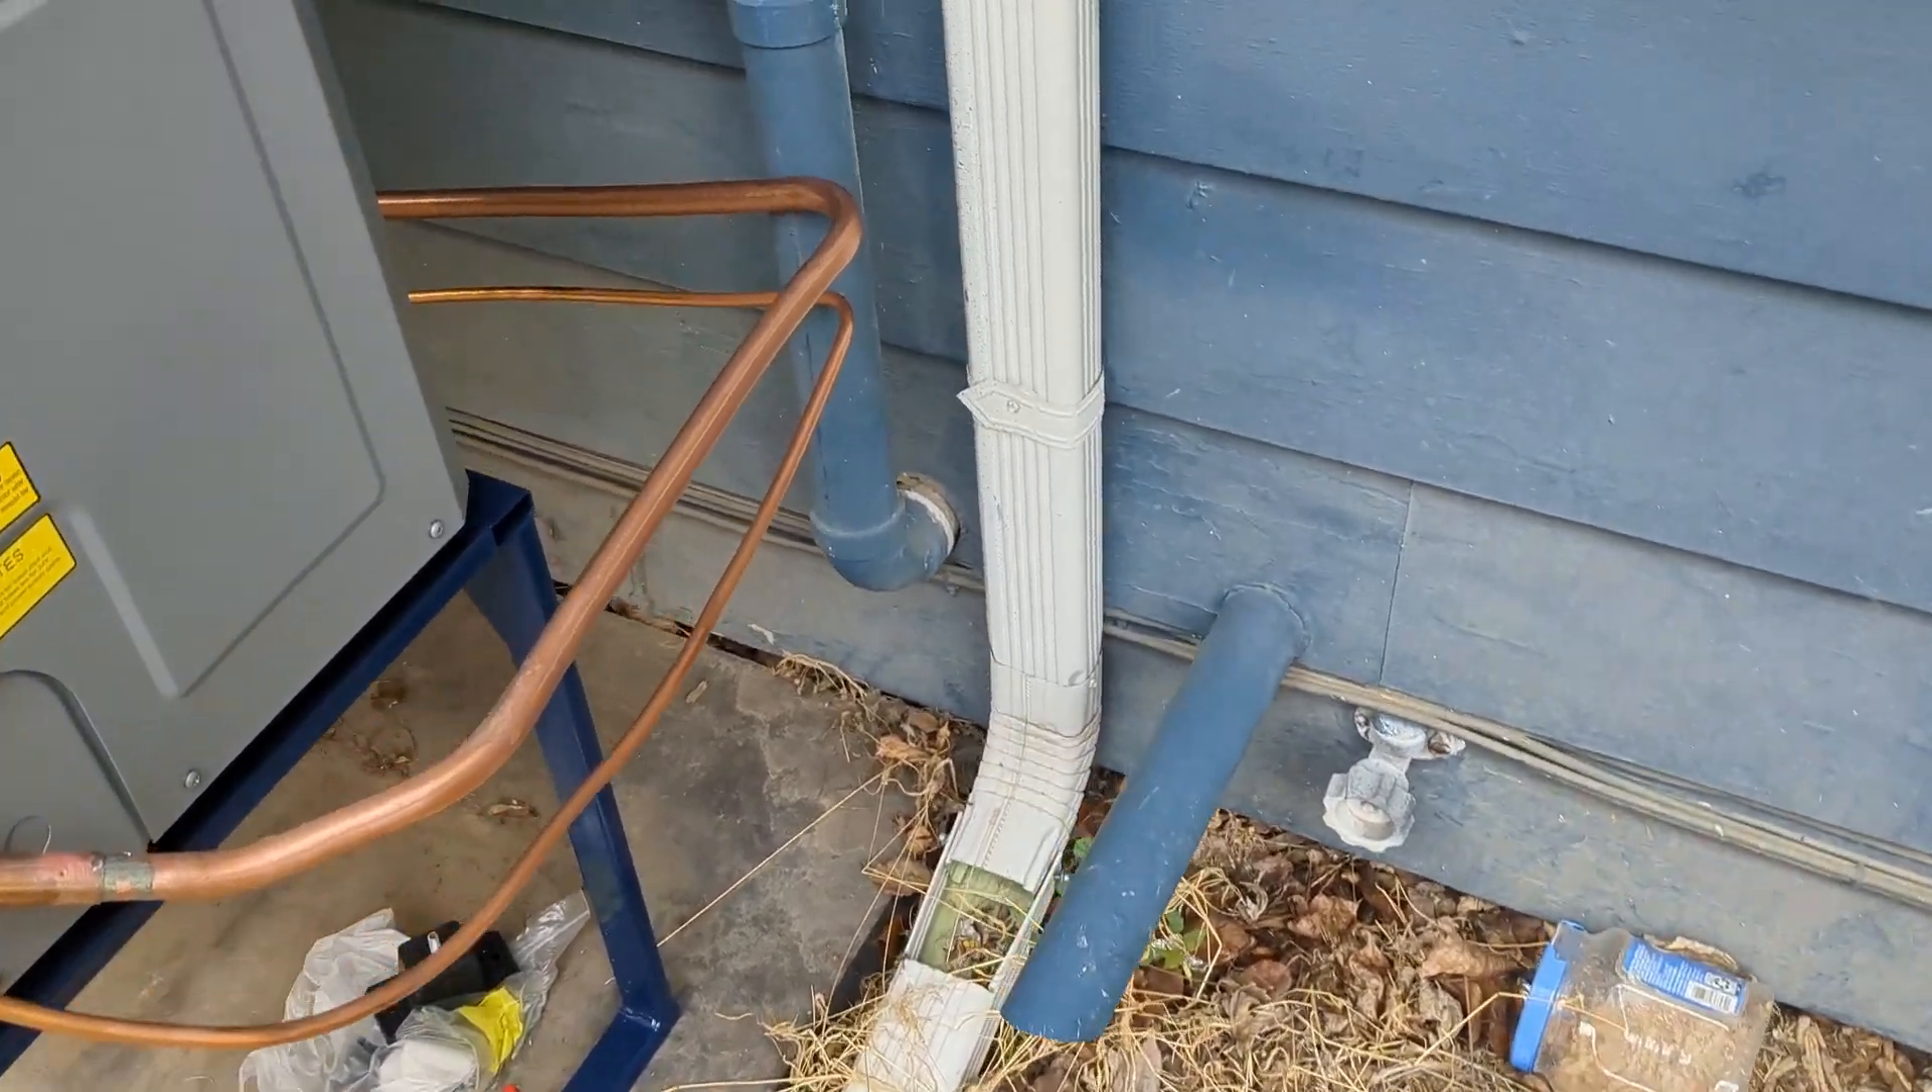I'll have to secure the lines and get them wrapped yet.